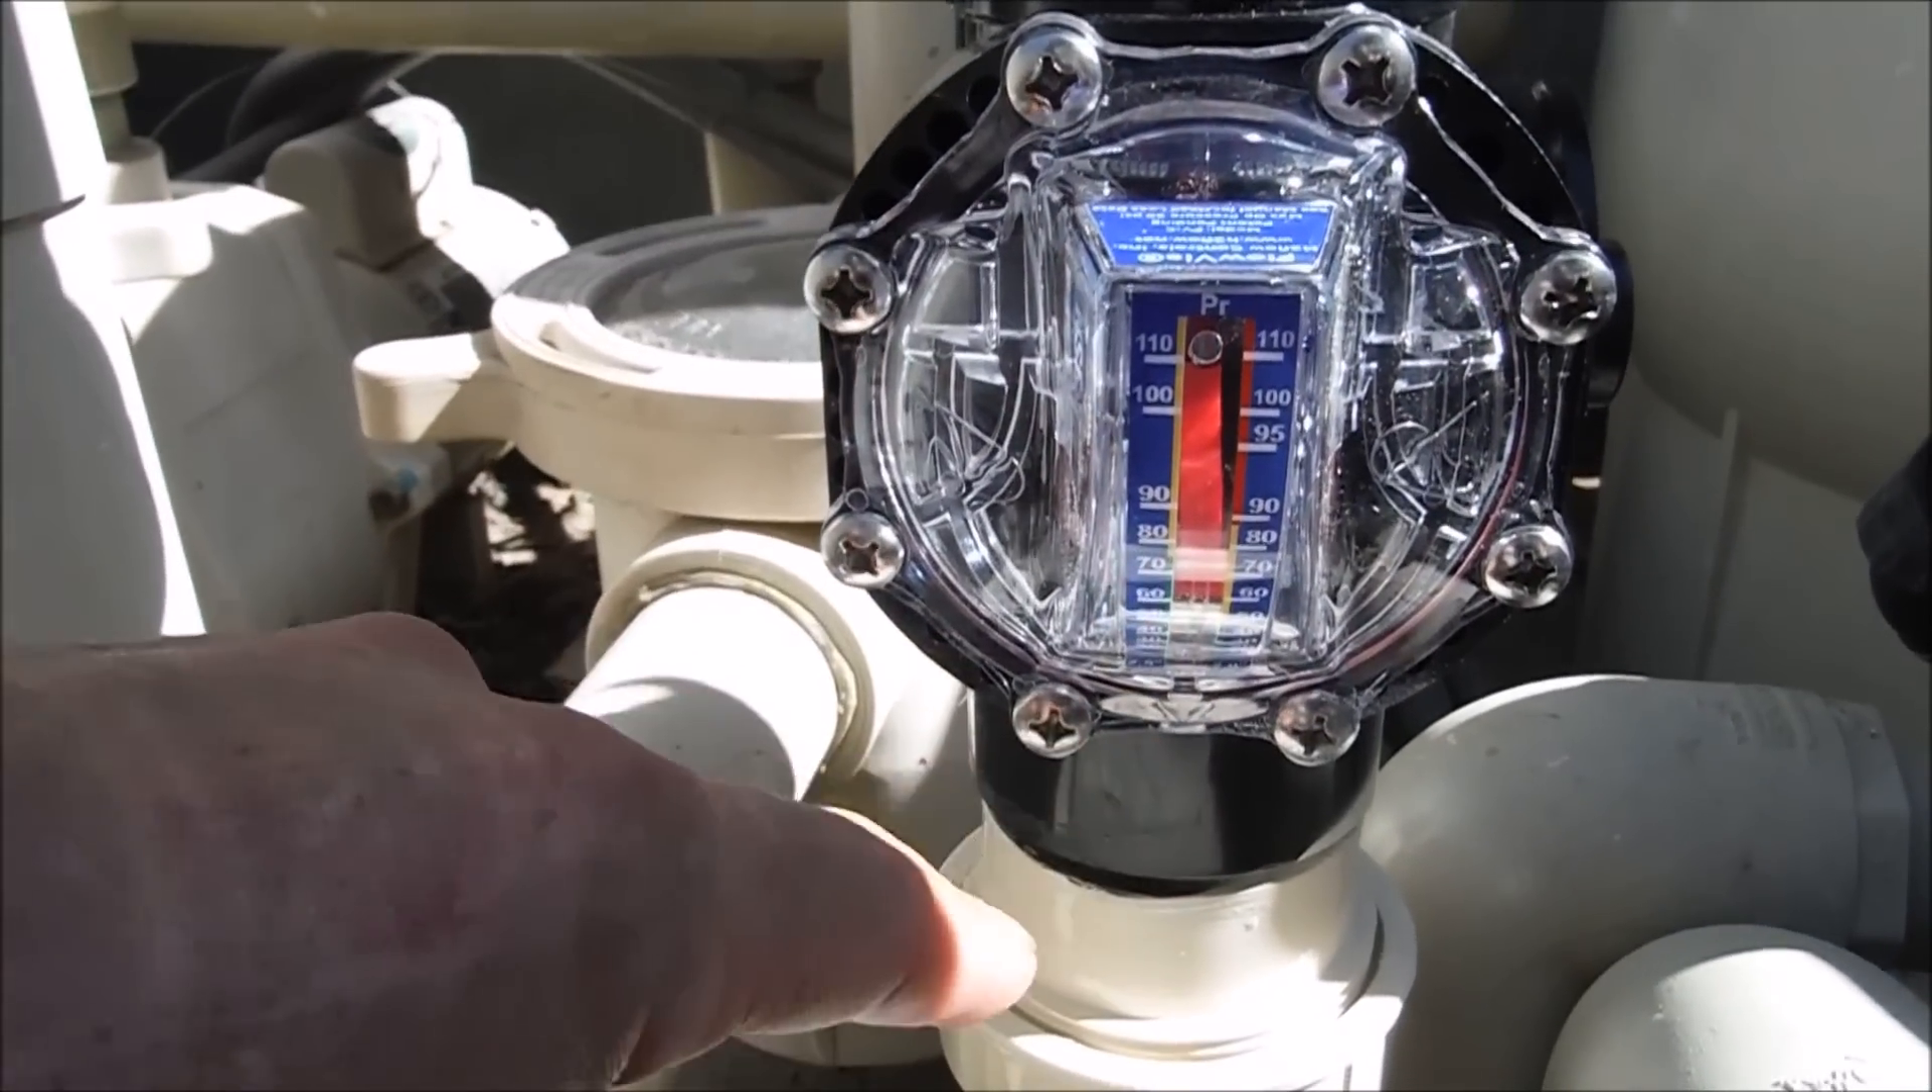And that's the installation of the FlowViz complete unit.